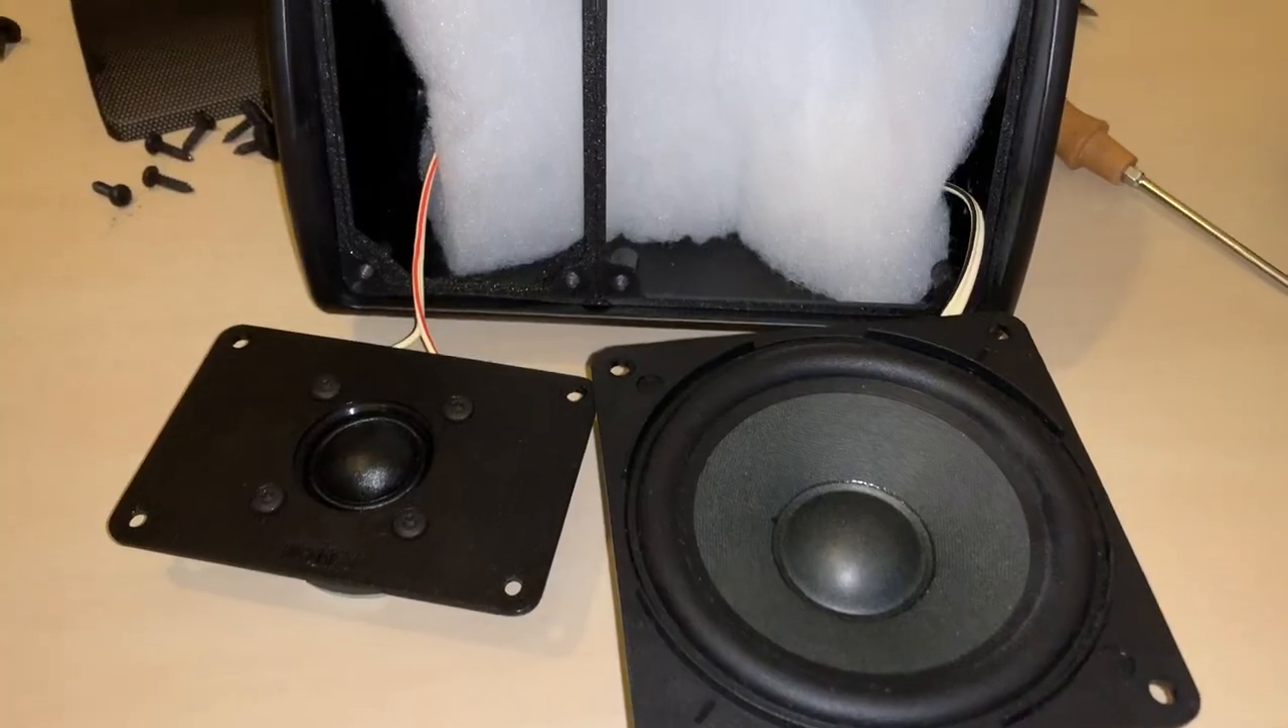The screws are removed now and we have opened the enclosure.